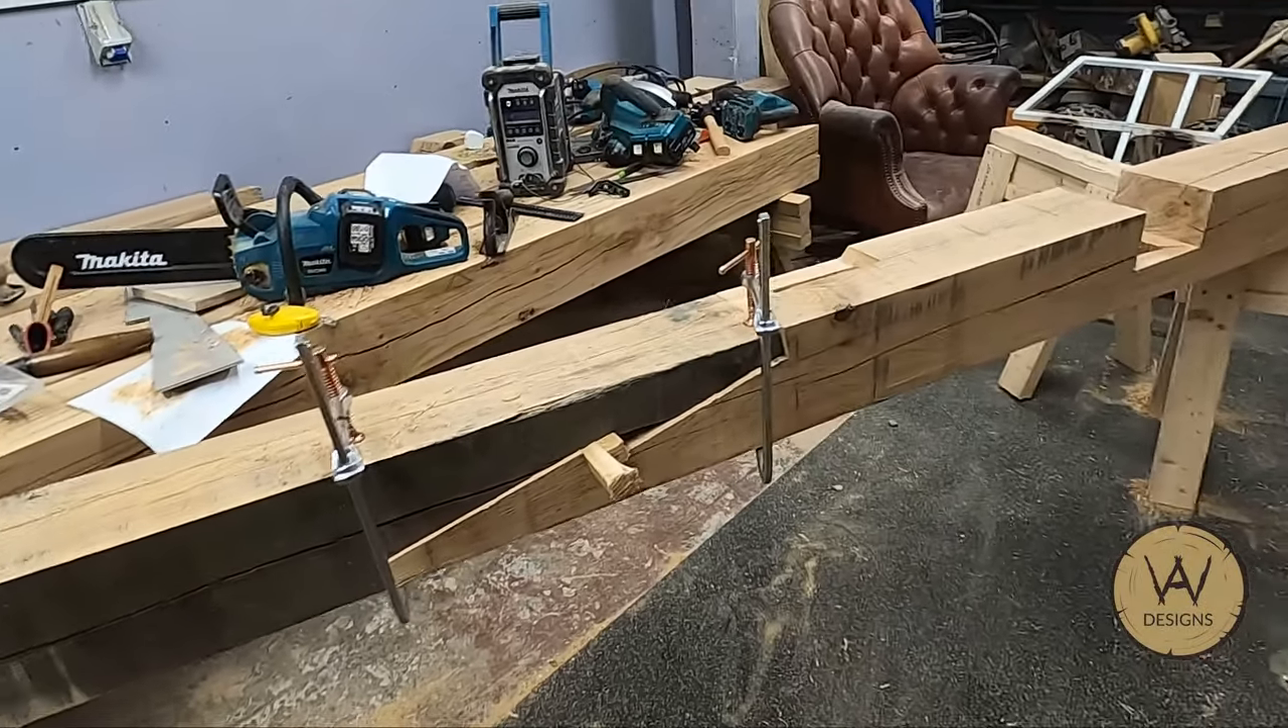That is my first piece that I have scarf jointed. I've got another 2 to do.